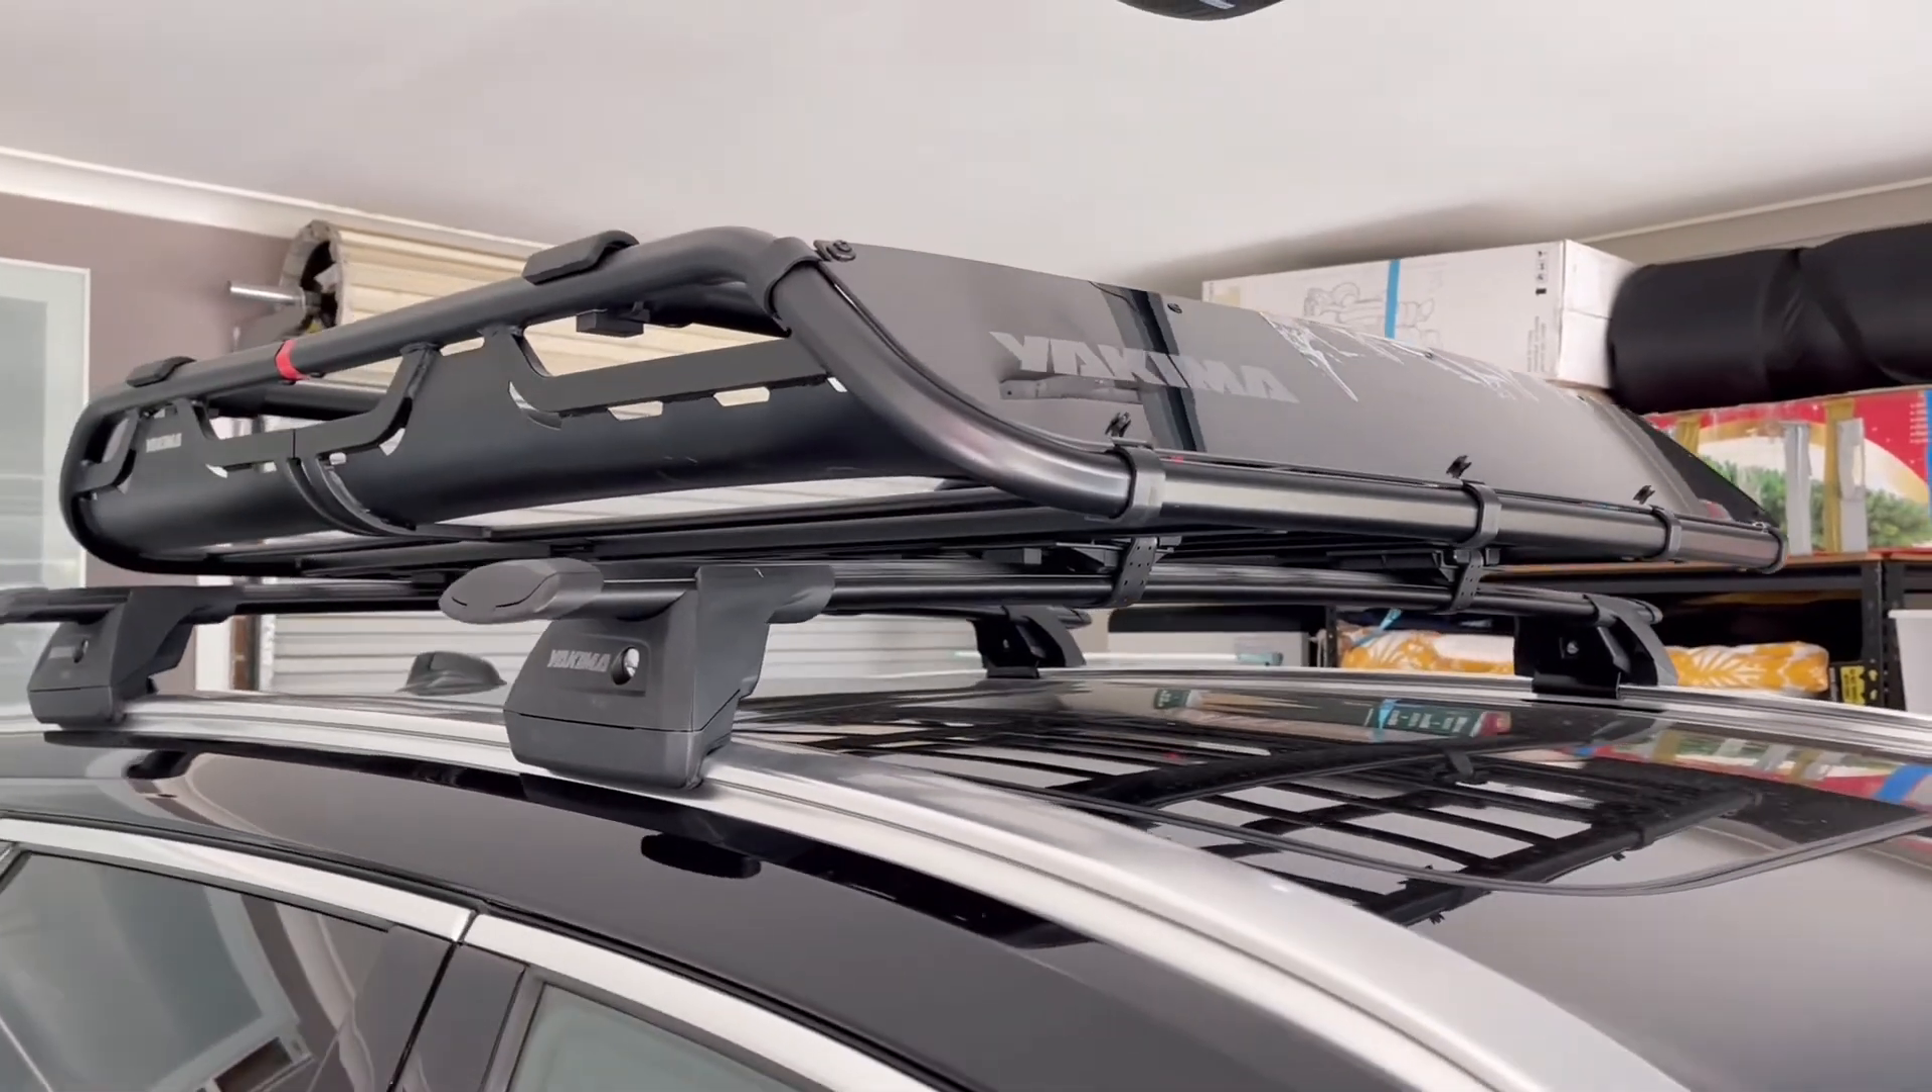The basket is up and it really looks good.